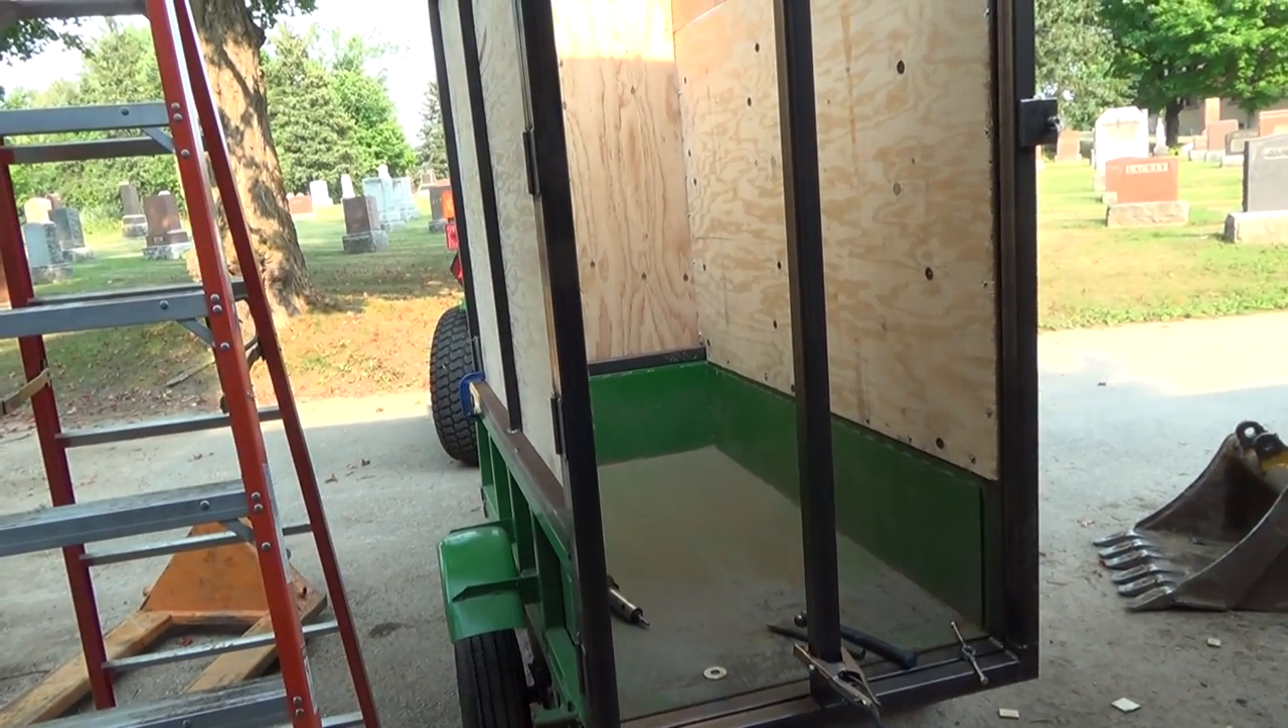I also gotta put a skin on this door yet too.